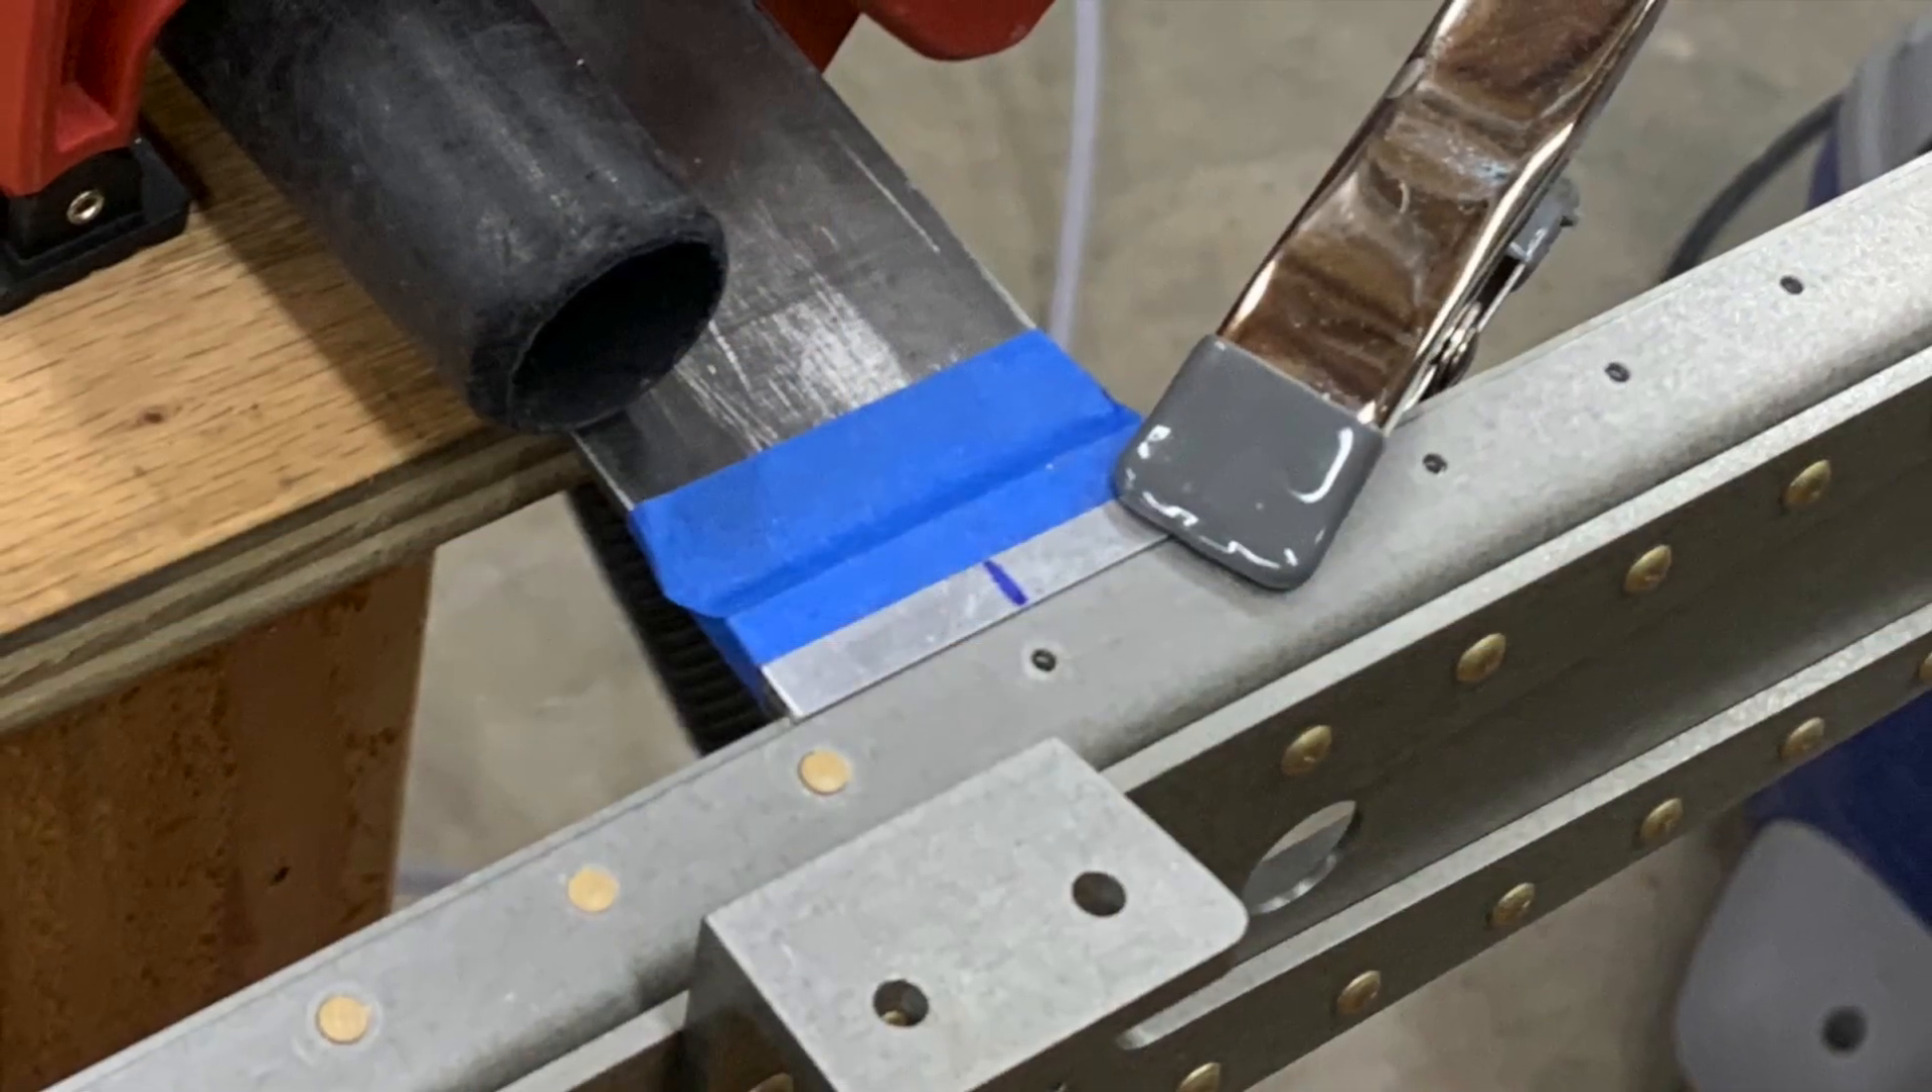There you can see the part clamped in place.